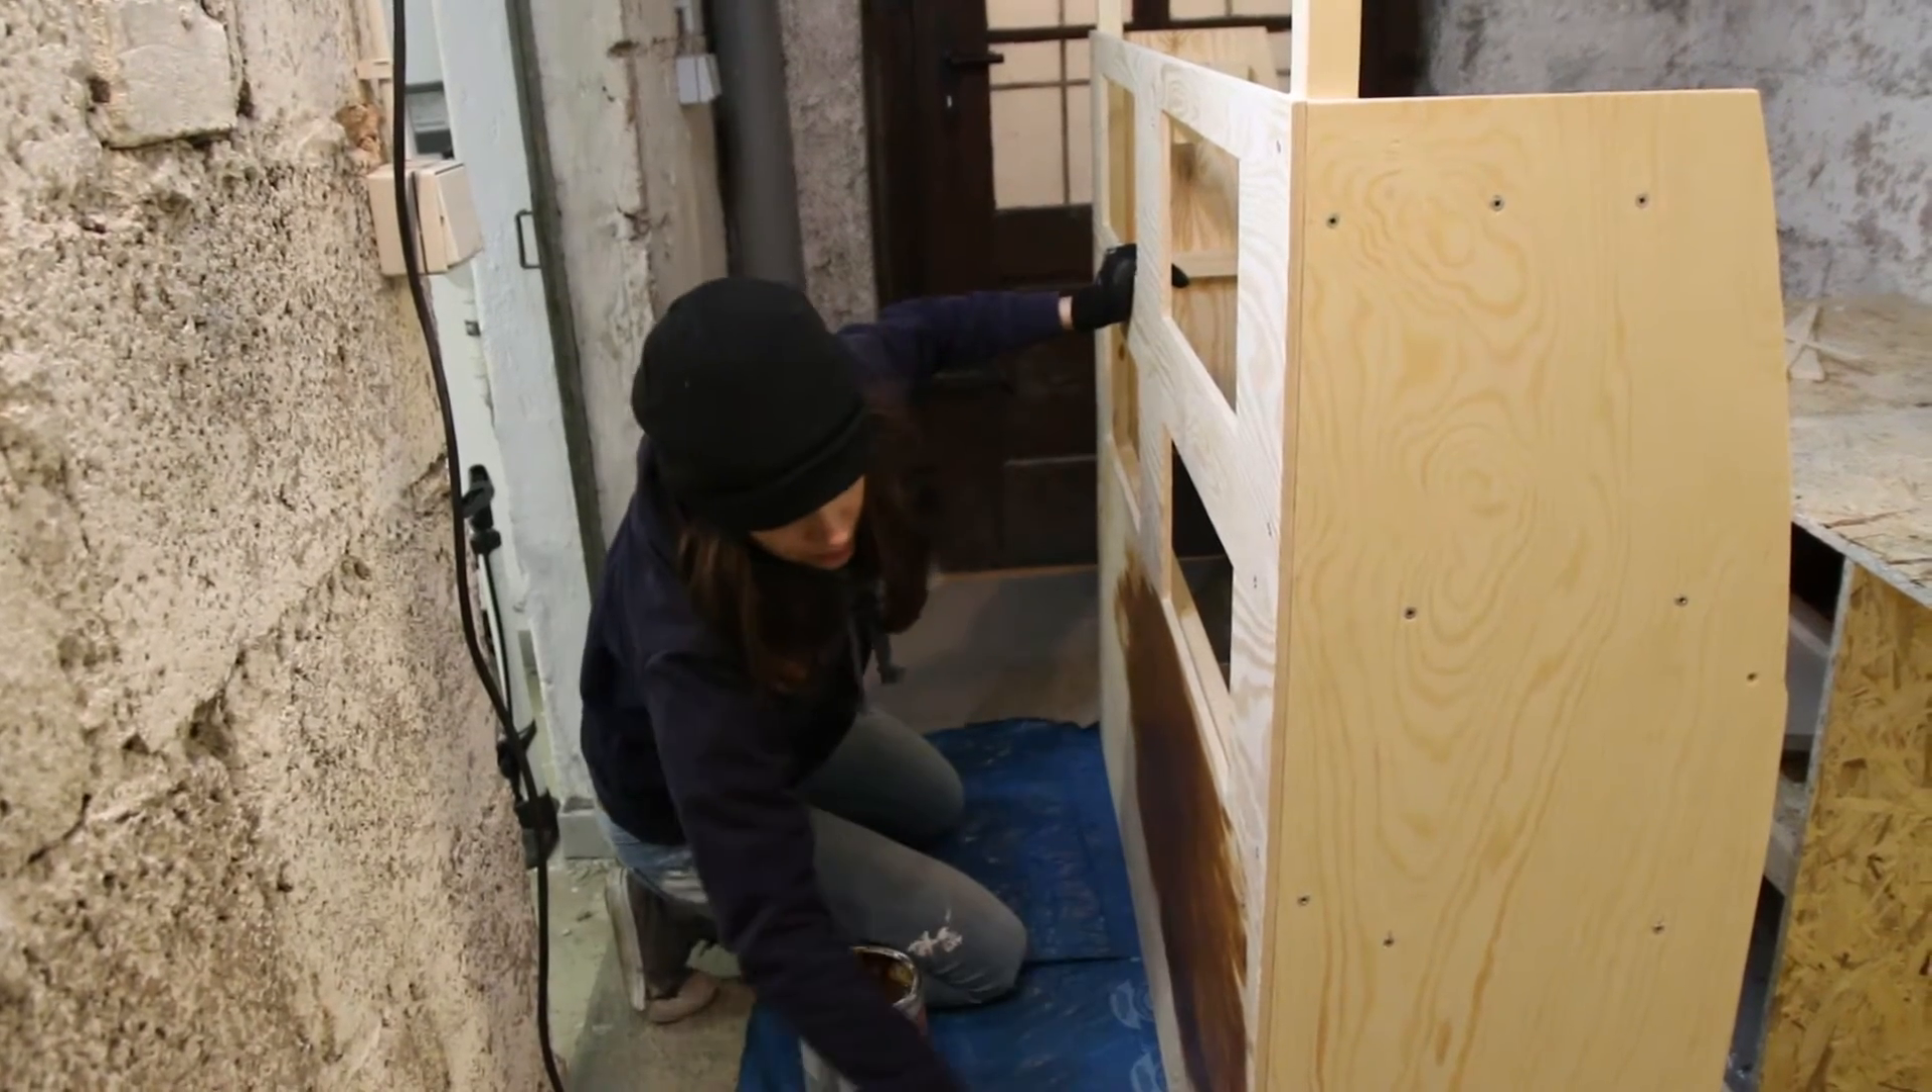Das Einzige, was da noch fehlt, sind die Türen mit dem Klavierband.